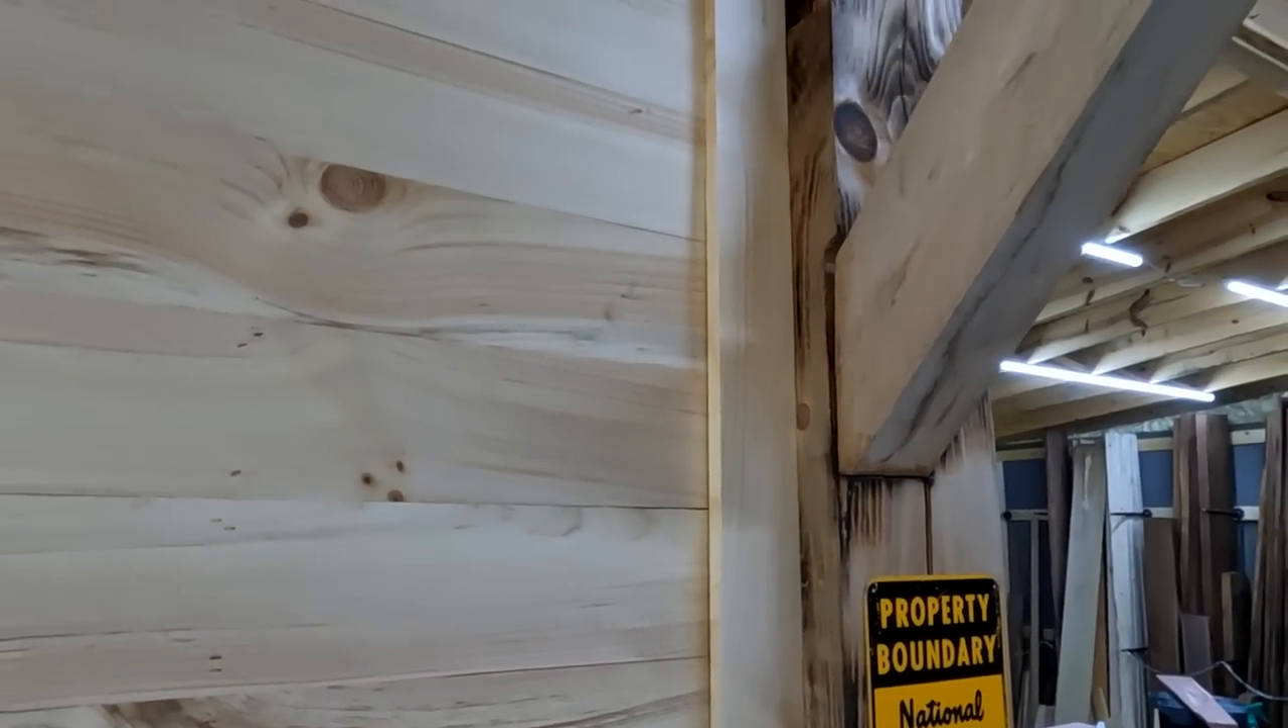And I went ahead and put up this trim. Those are one by fours.